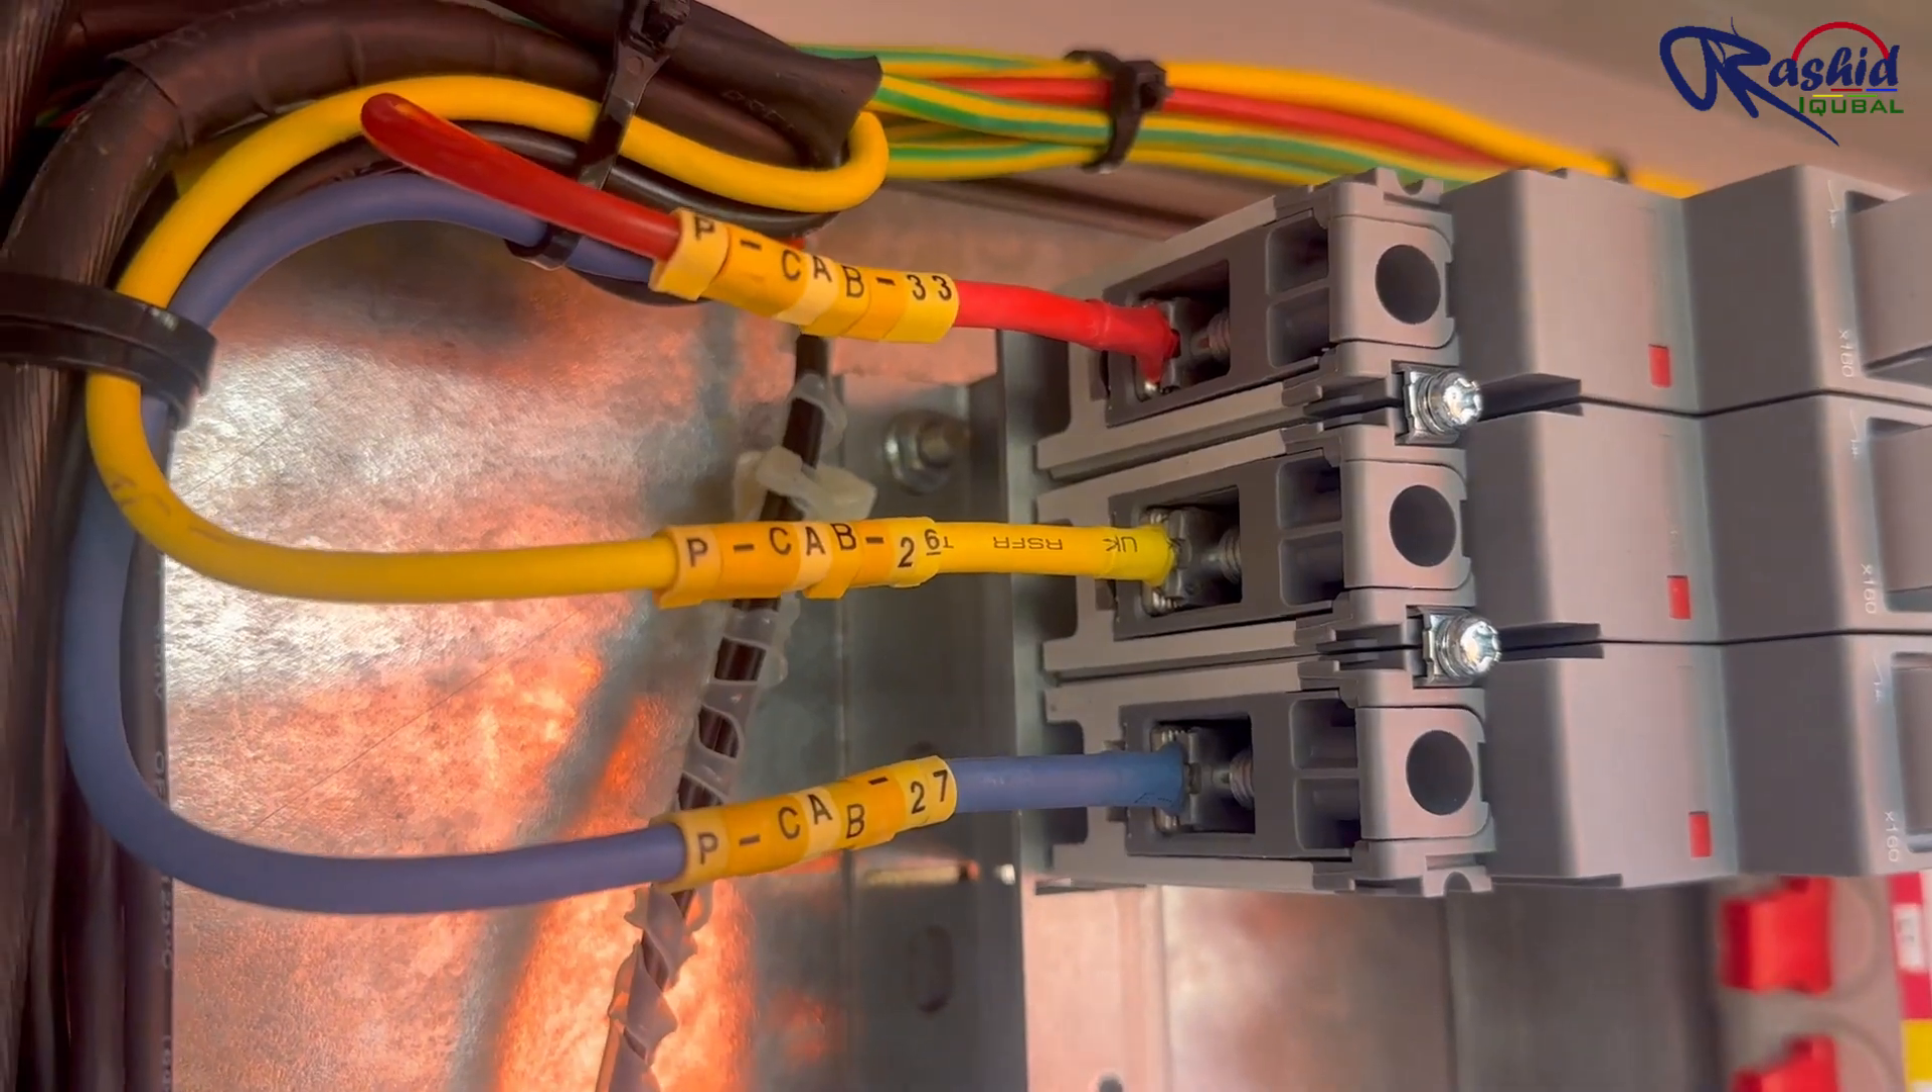The connection is finally completed. Here you can see how the wires are connected to the MCCBs.